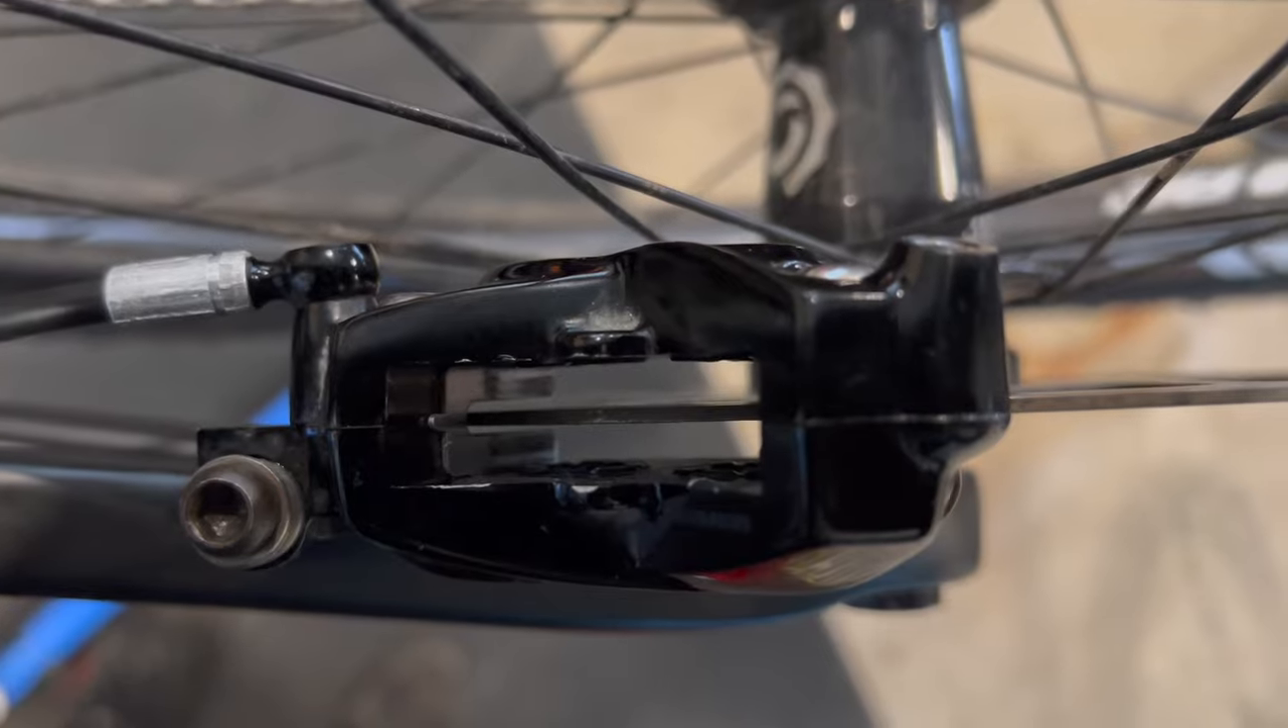So you can see now the disc sits perfectly in the middle of the caliper, this one's not bent, which is nice.